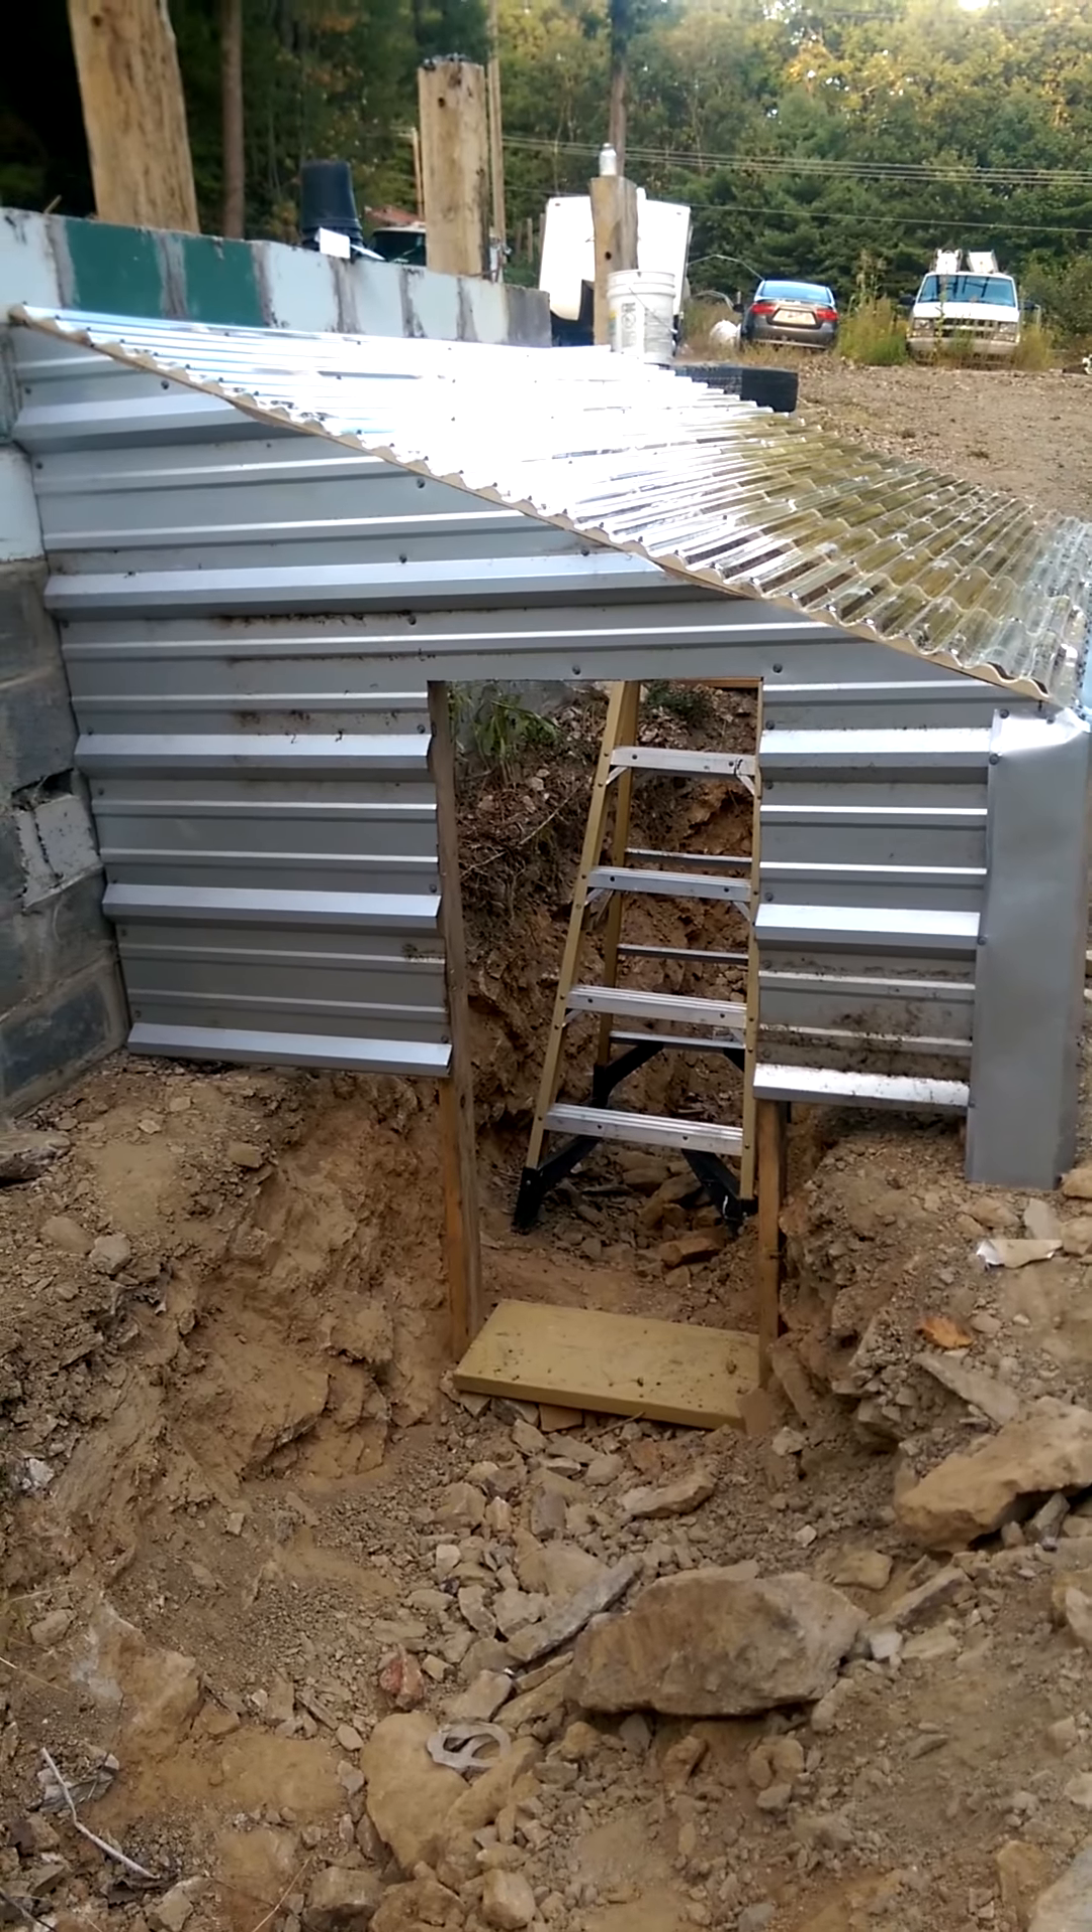I got the door side framed up I got the metal on this side.